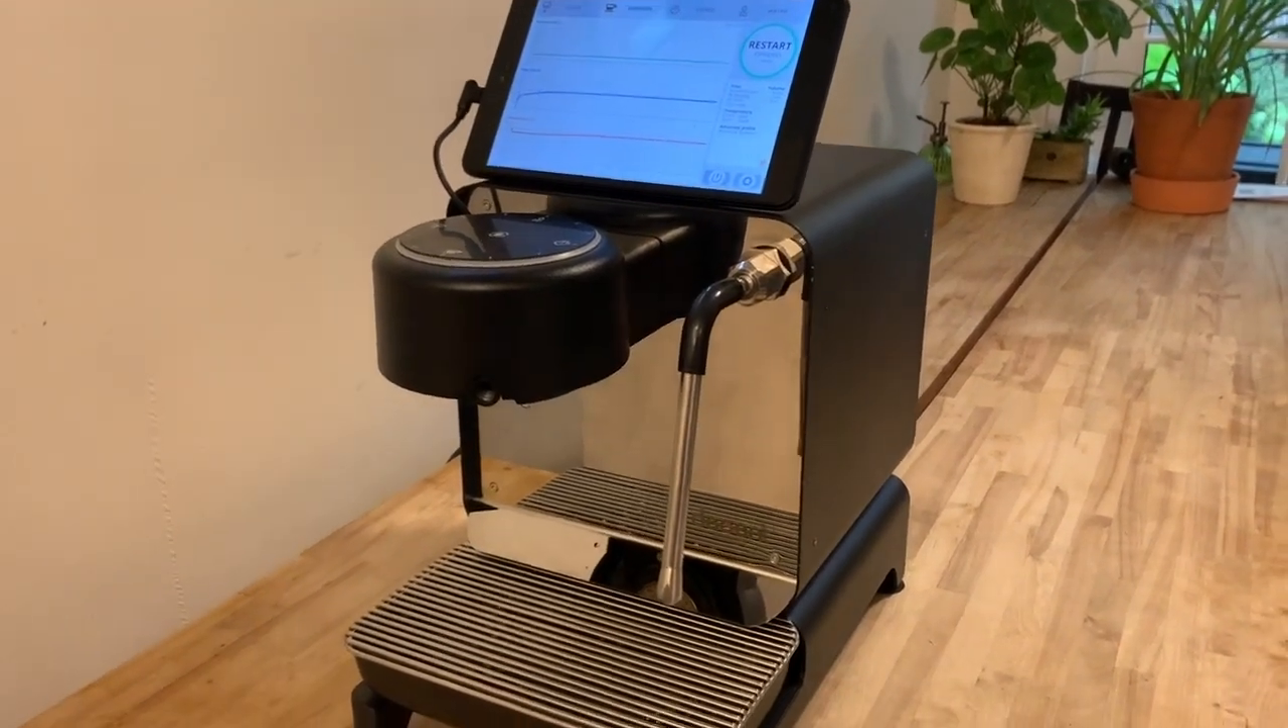I've put a drip tray back underneath to catch some water while we do some testing of functions and we'll just go through a couple things.